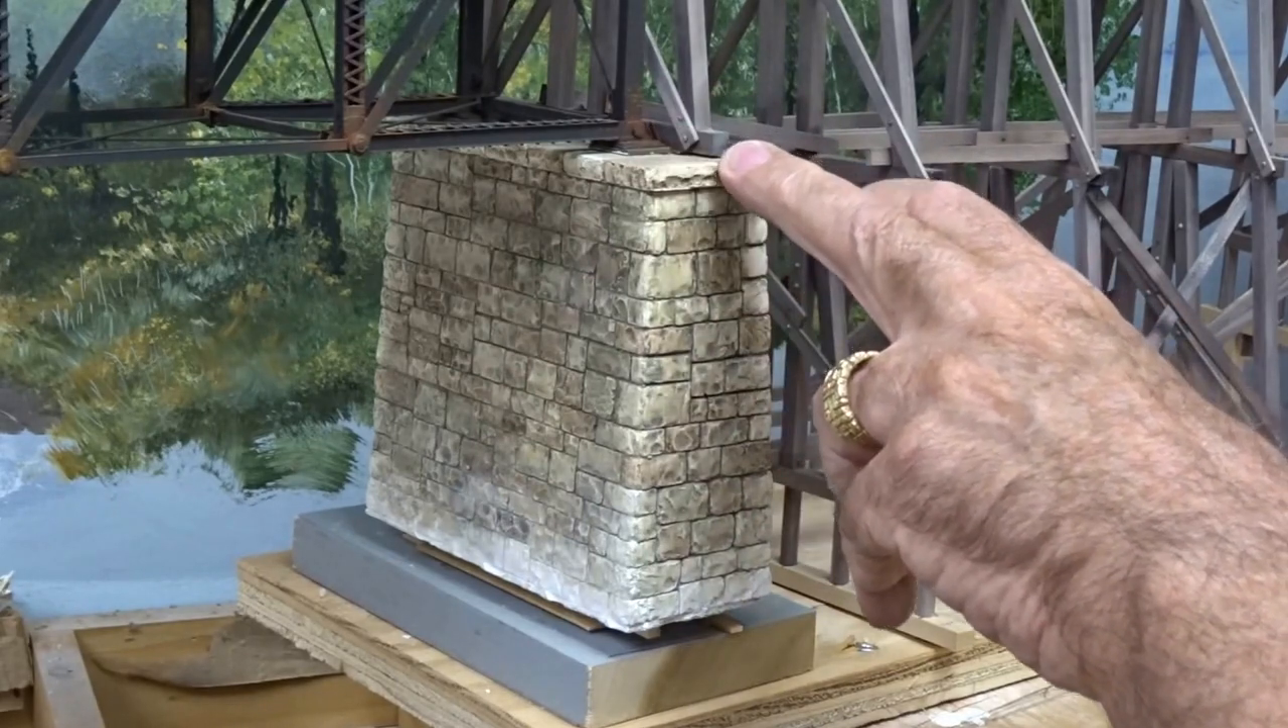The plaster abutment is now finished it came in two pieces one is a casting like this and then there's a capstone on top.